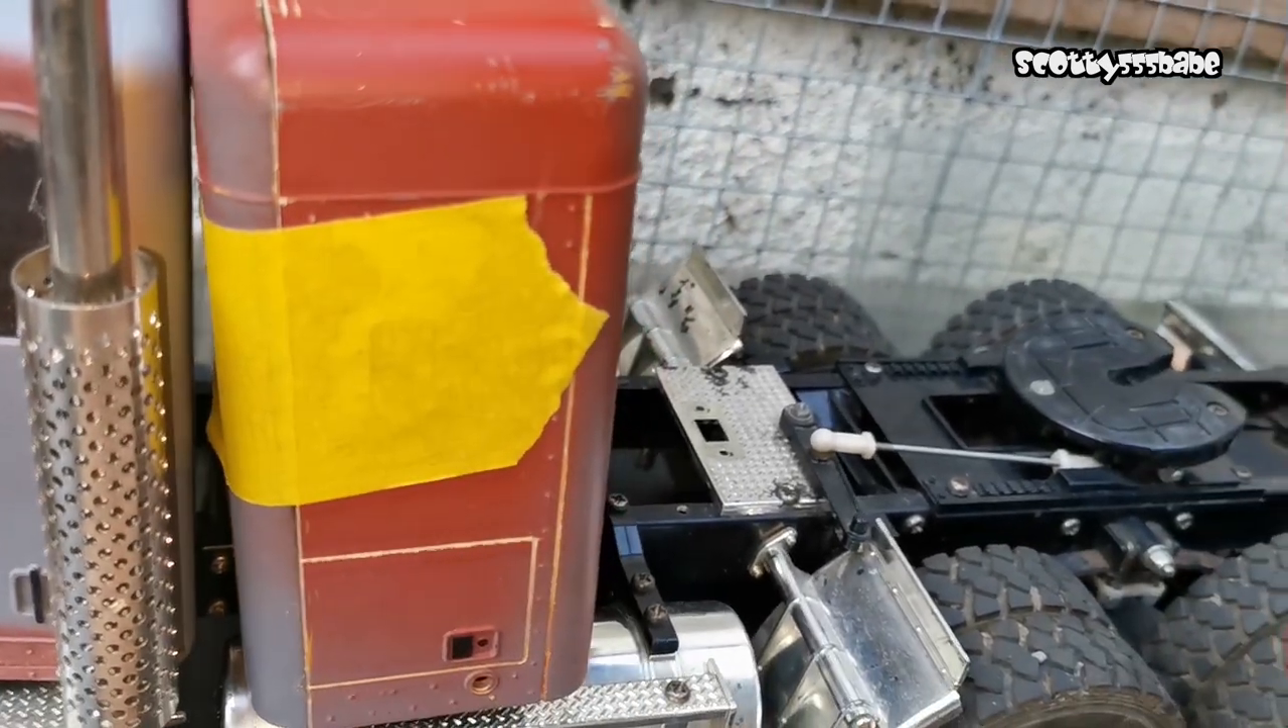I've just held the sleeper together with a bit of tape.